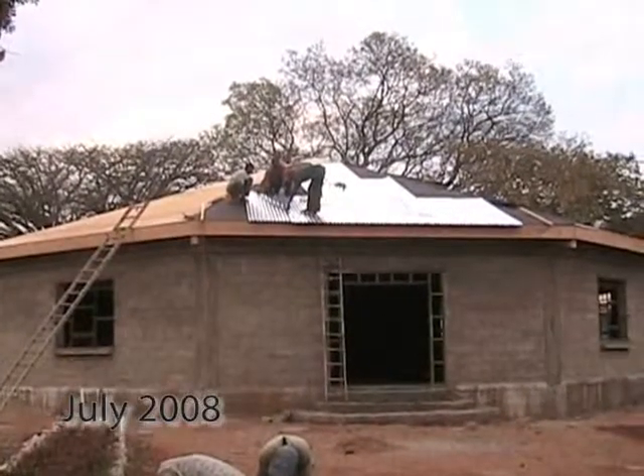Yesterday we finished putting the plywood on. And today we are starting to put the metal roofing on.